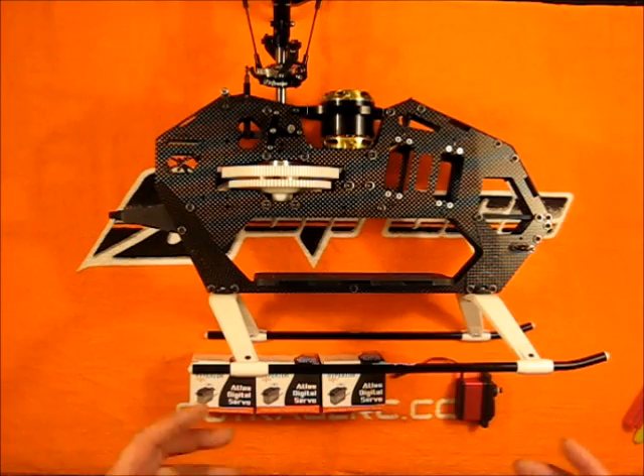So the frame is built, we've got the motor installed, we've got the head put onto the helicopter, mixer arms and the whole nine yards.